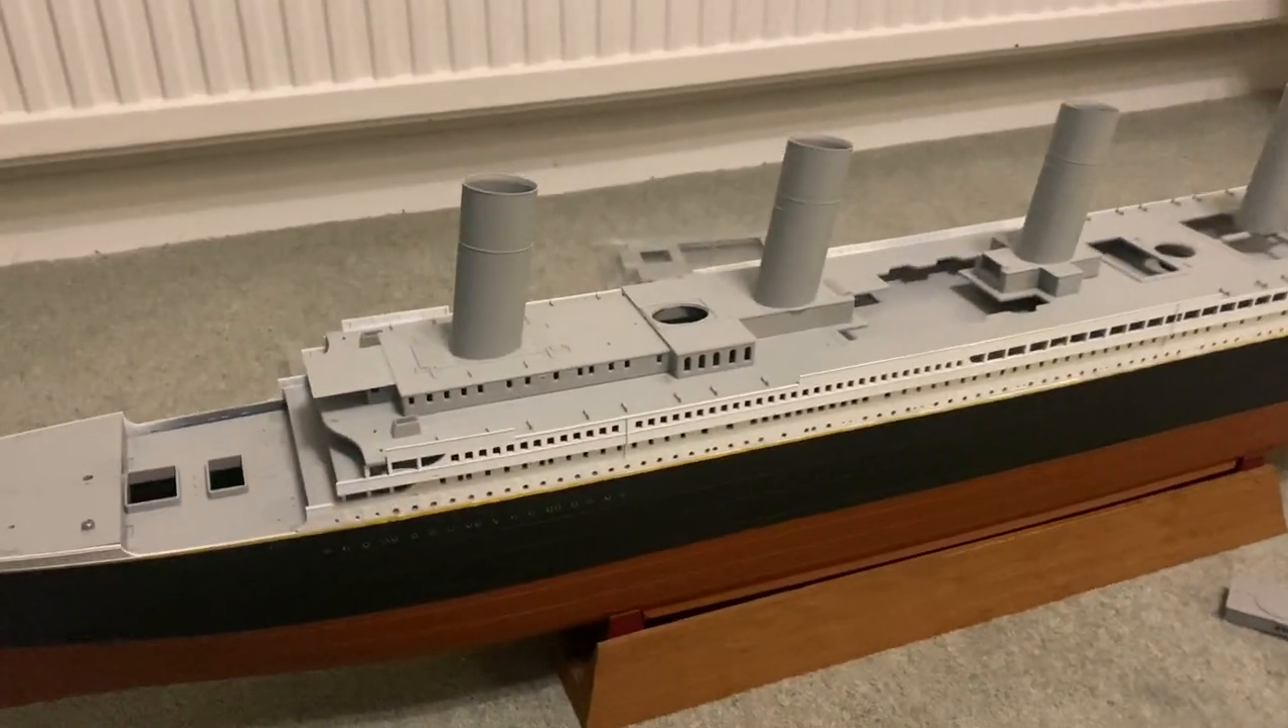So I've just built up my decks again, and you can see this time I've done it so that I can position the funnels on the boat.